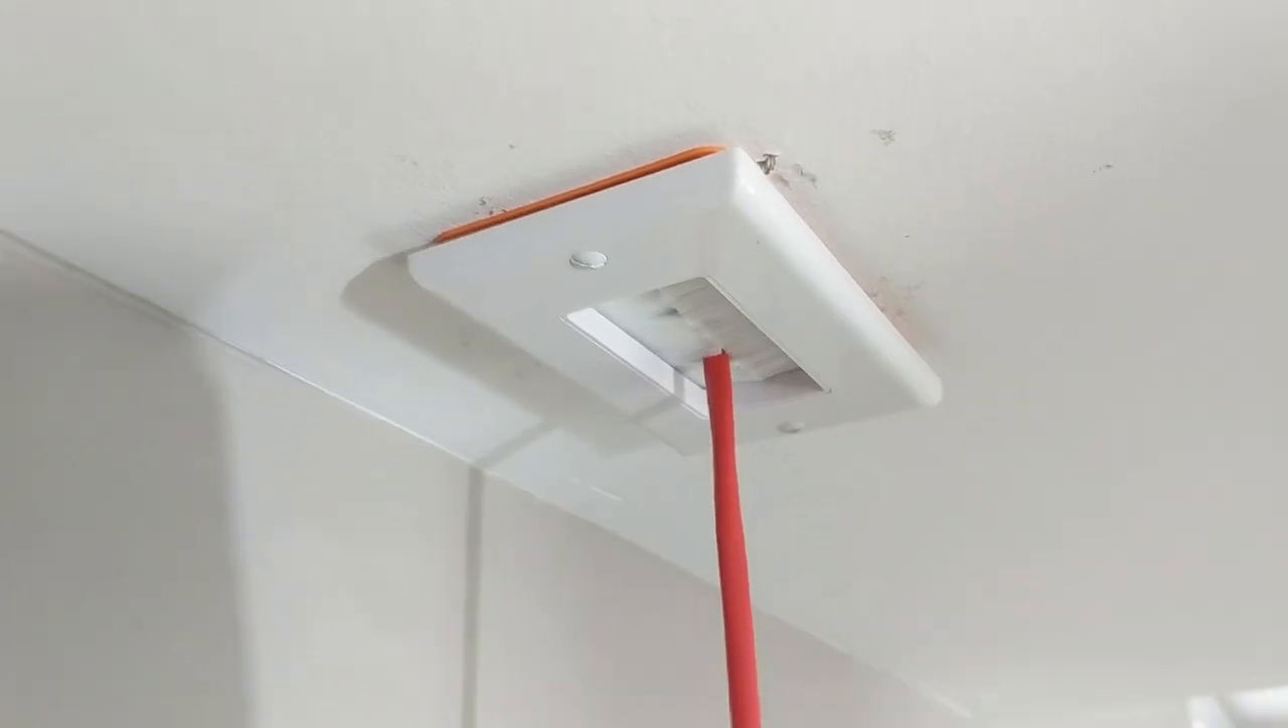This face plate didn't fully fit in it. So now there's a little gap here so it looks a little weird.